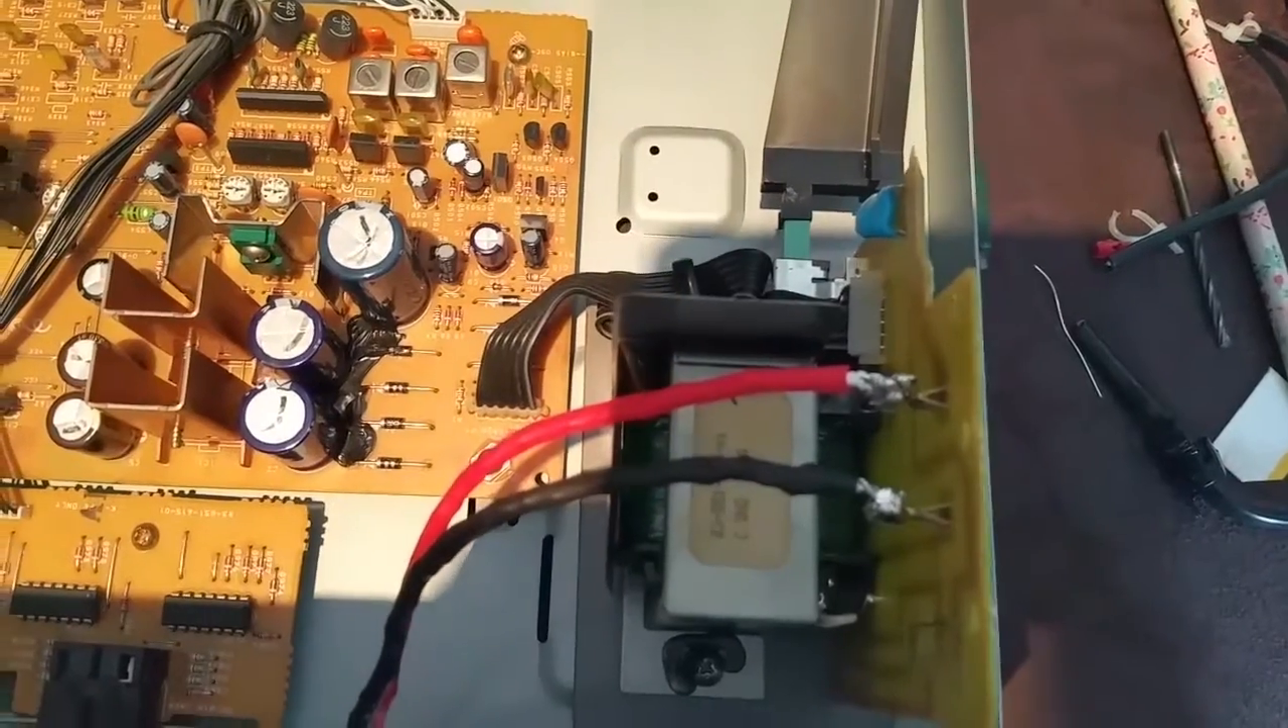Wires now soldered on.